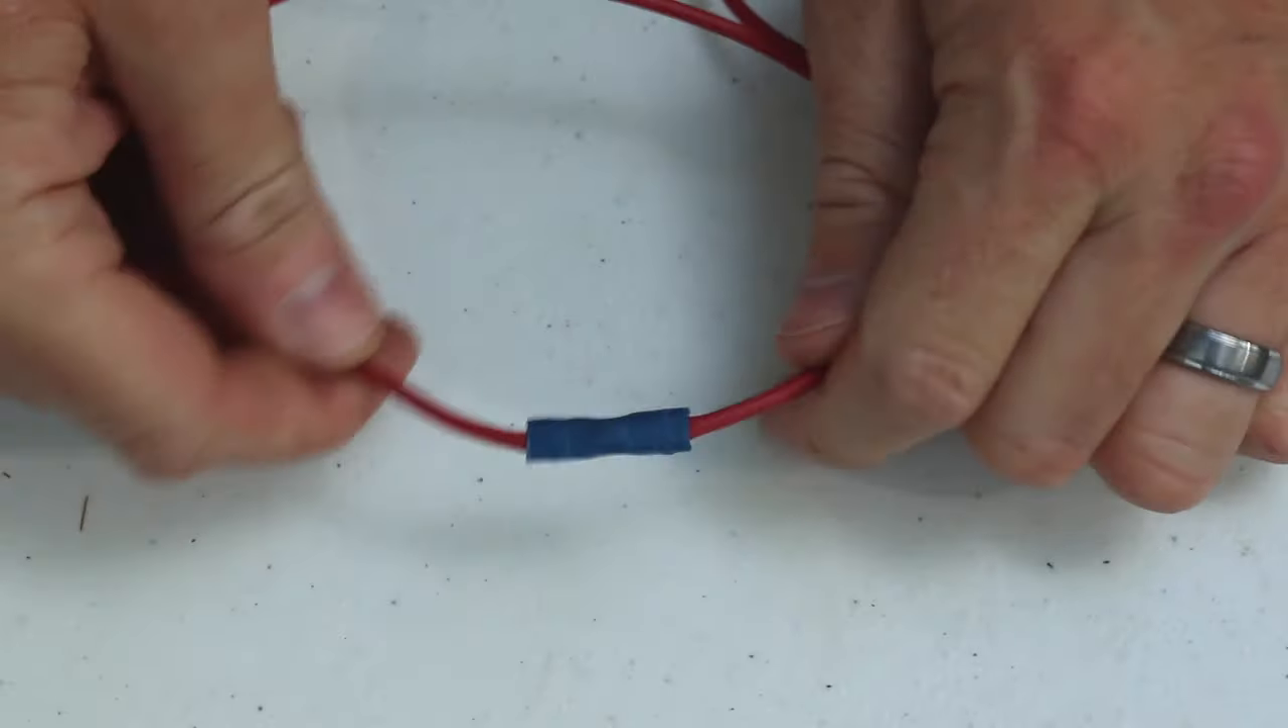So there is your completed butt connector.